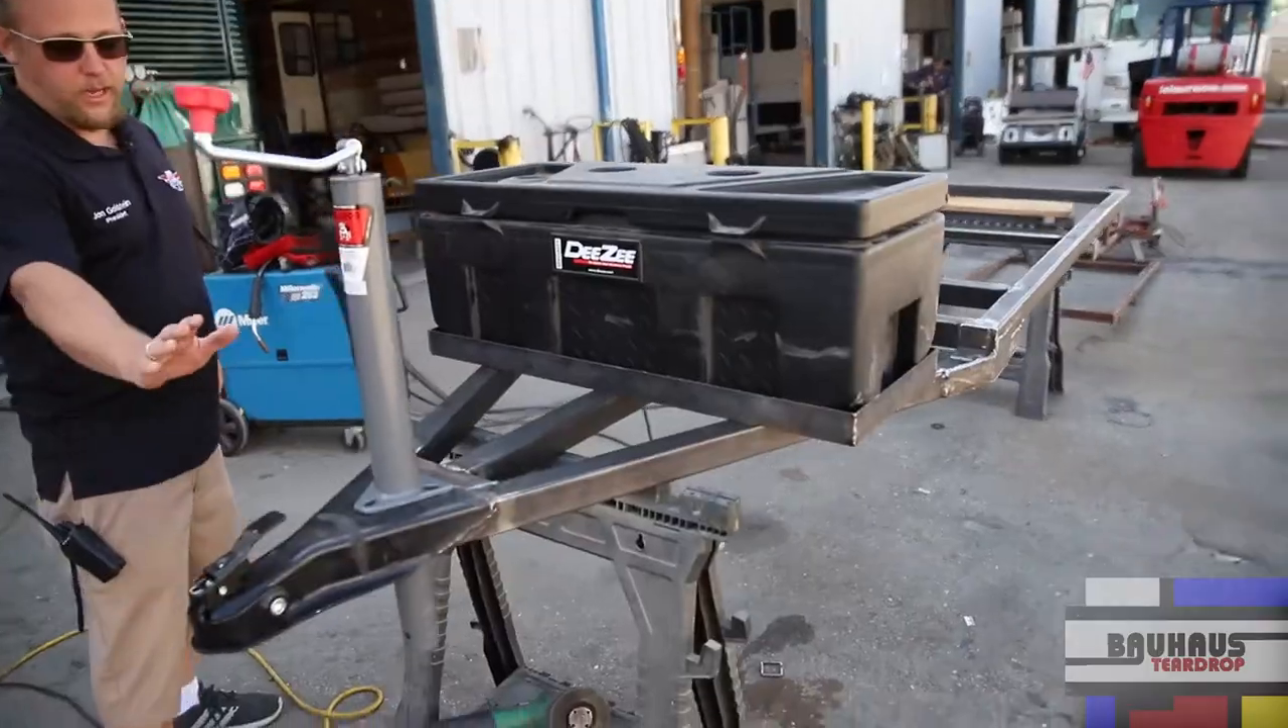It's got a new A-frame installed right here, giving her safer towing than what she had before.